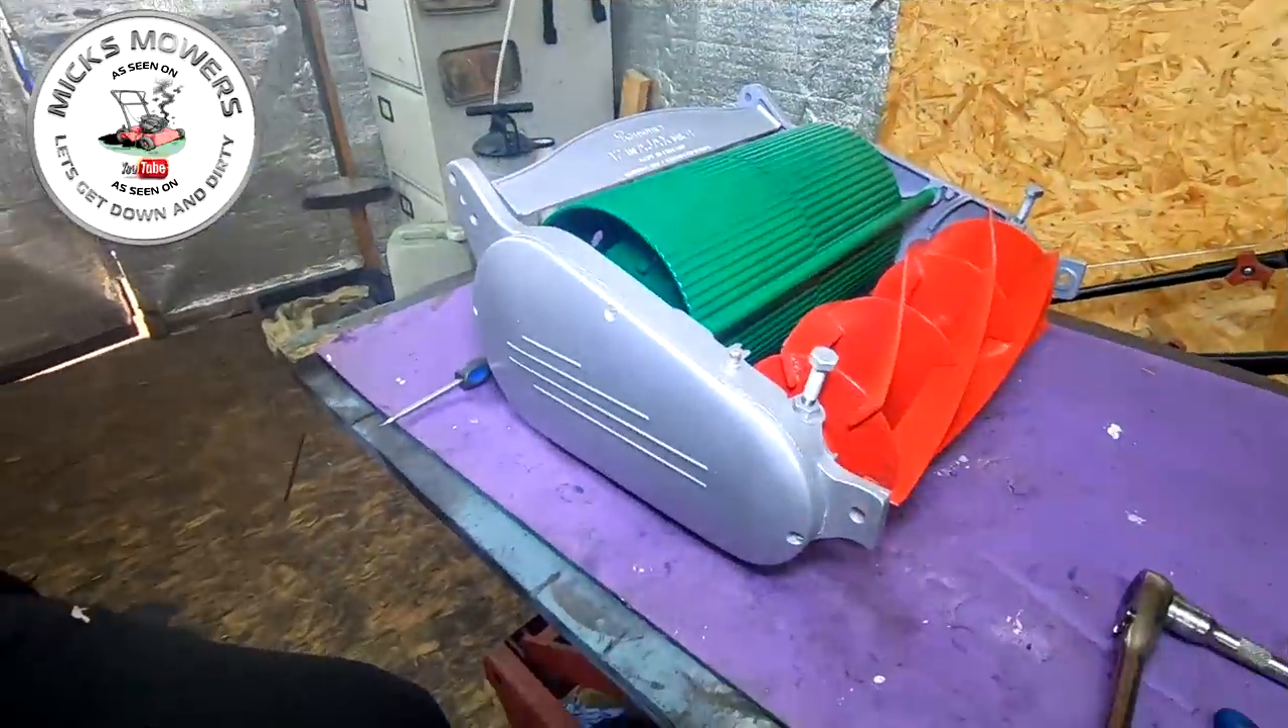Right that's the side cover now put on.